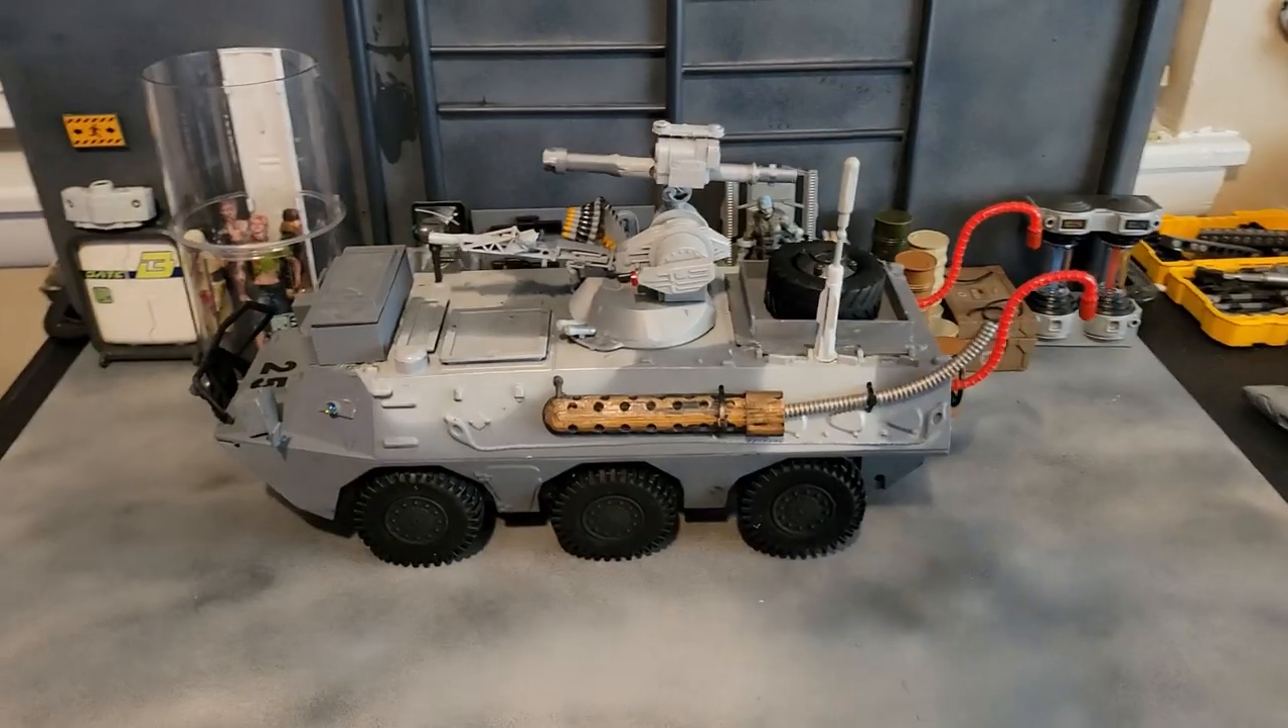We have the cannon mounted and we have the back area covered up now.